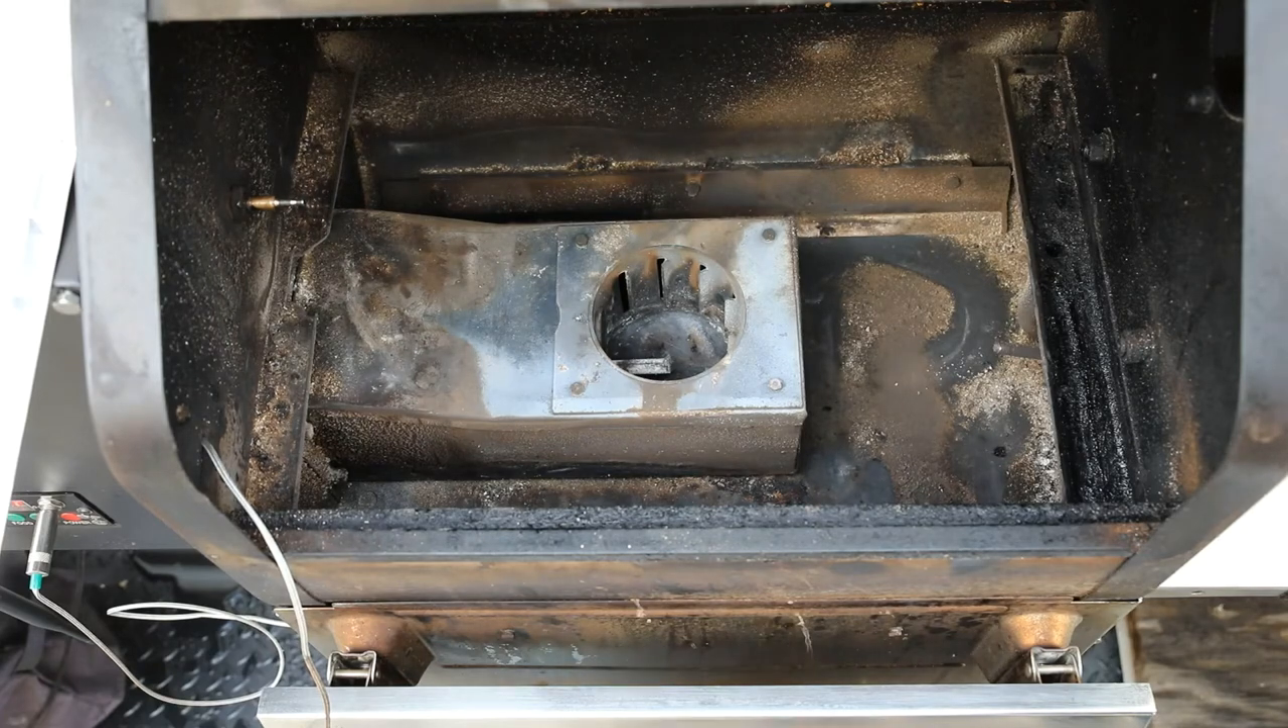We are back by the grill ready to put all of our baffles and our grates back in there.